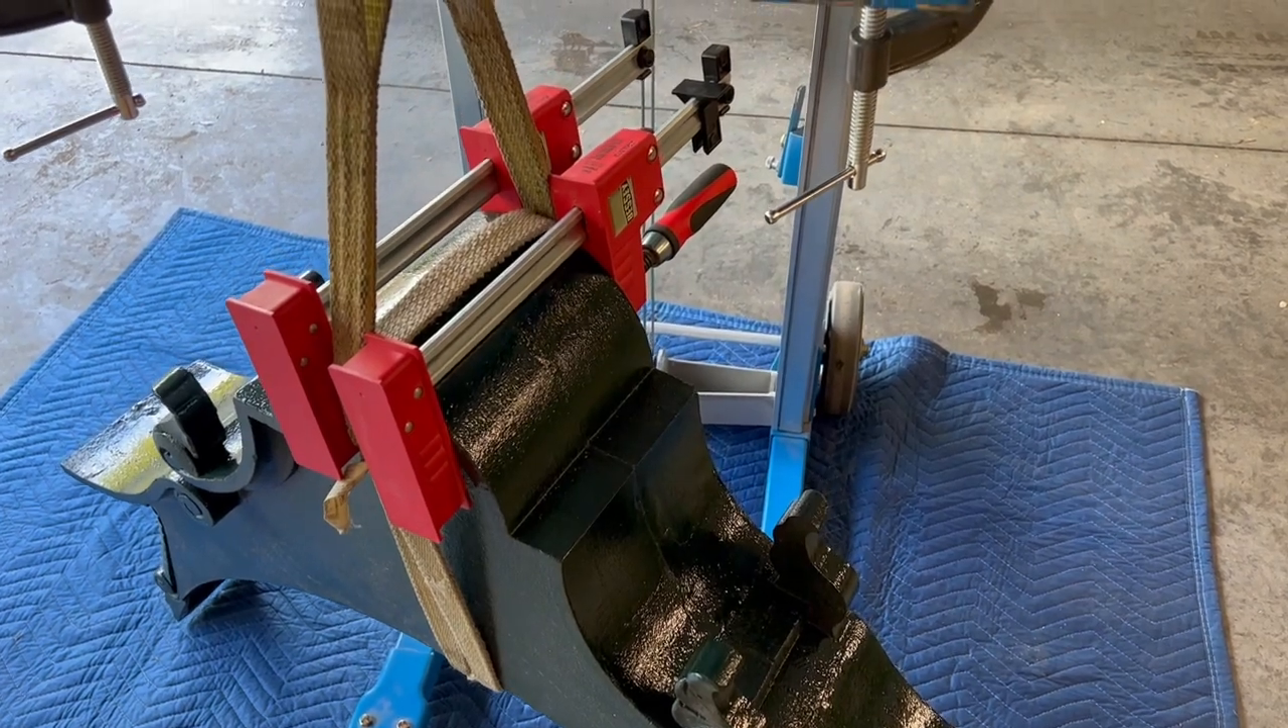We've got a strap under the bottom and some clamps to hold the strap from sliding since we're grabbing it pretty low.